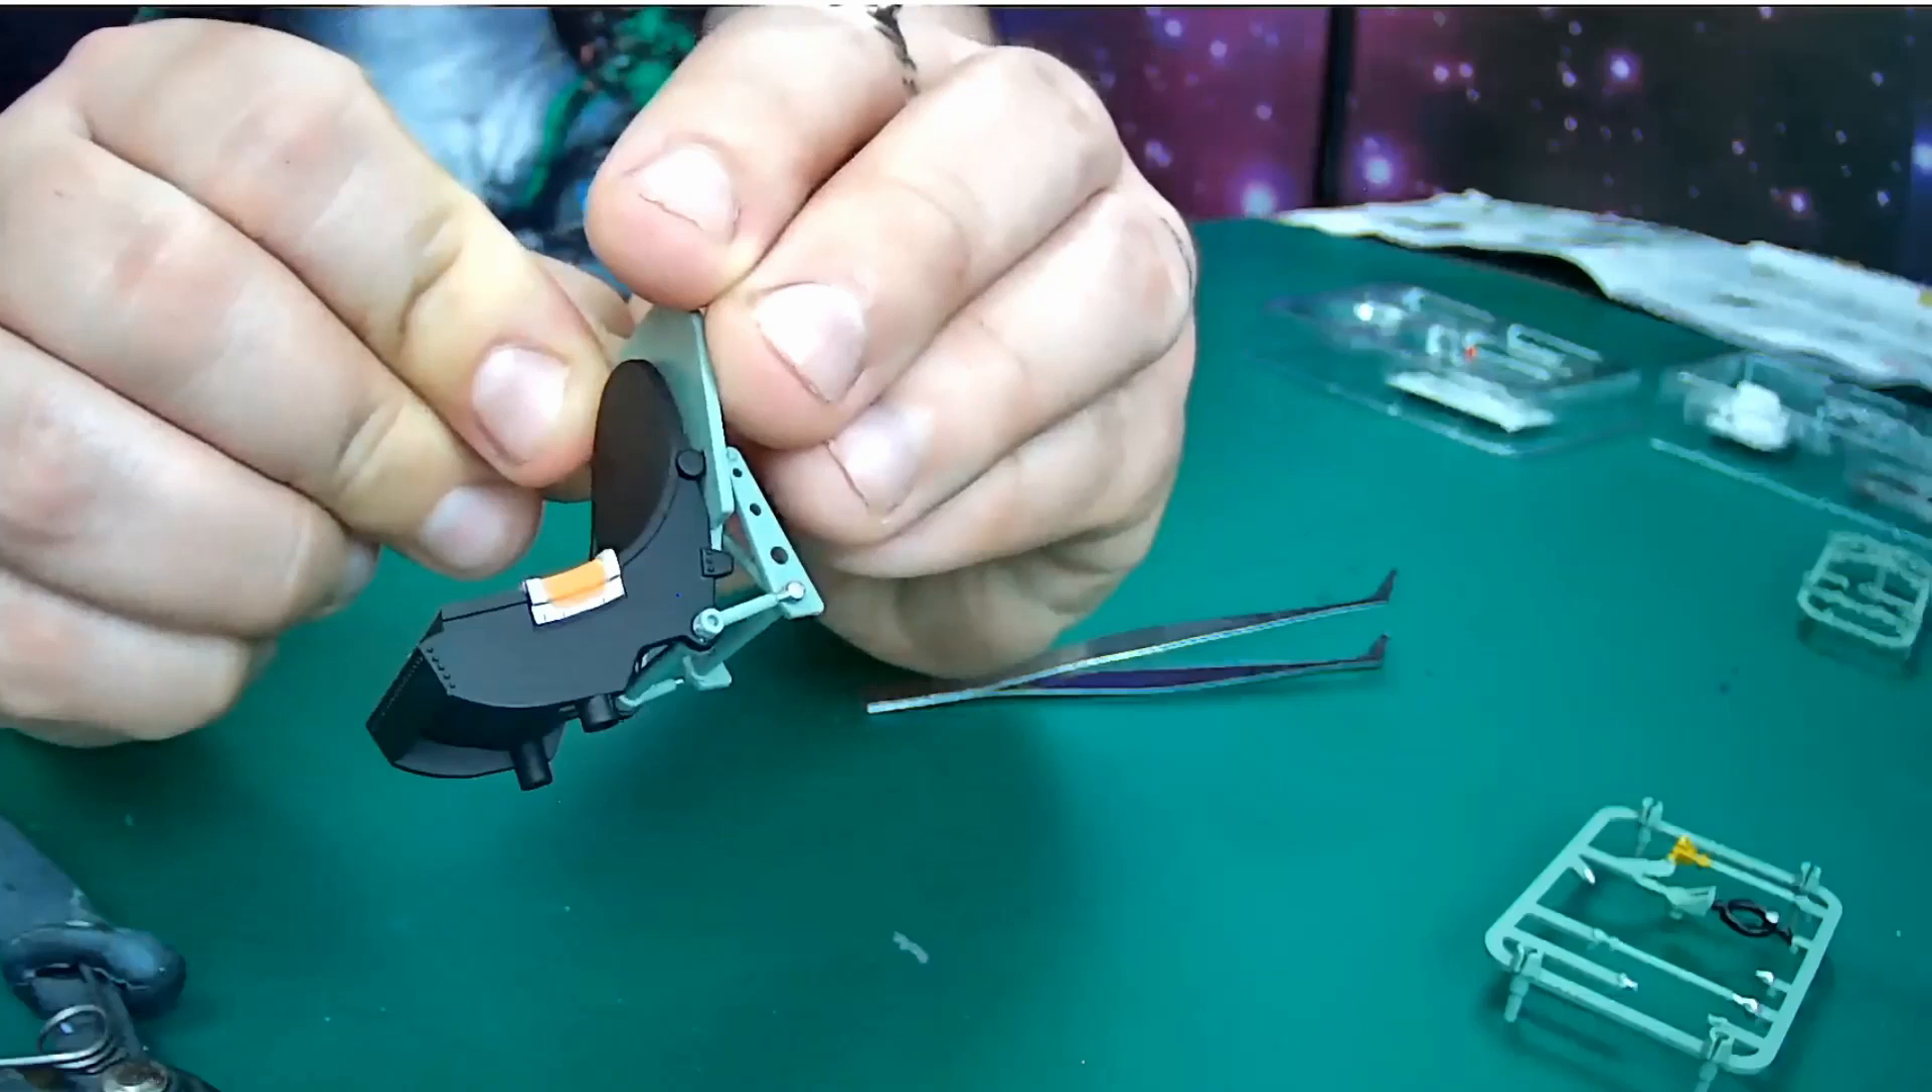So, that's the seat construction there all done. So, you've got the seat itself, you've got the seat edging, and then you've got the seat mount at the back there with the poles and levers and levers and everything there.